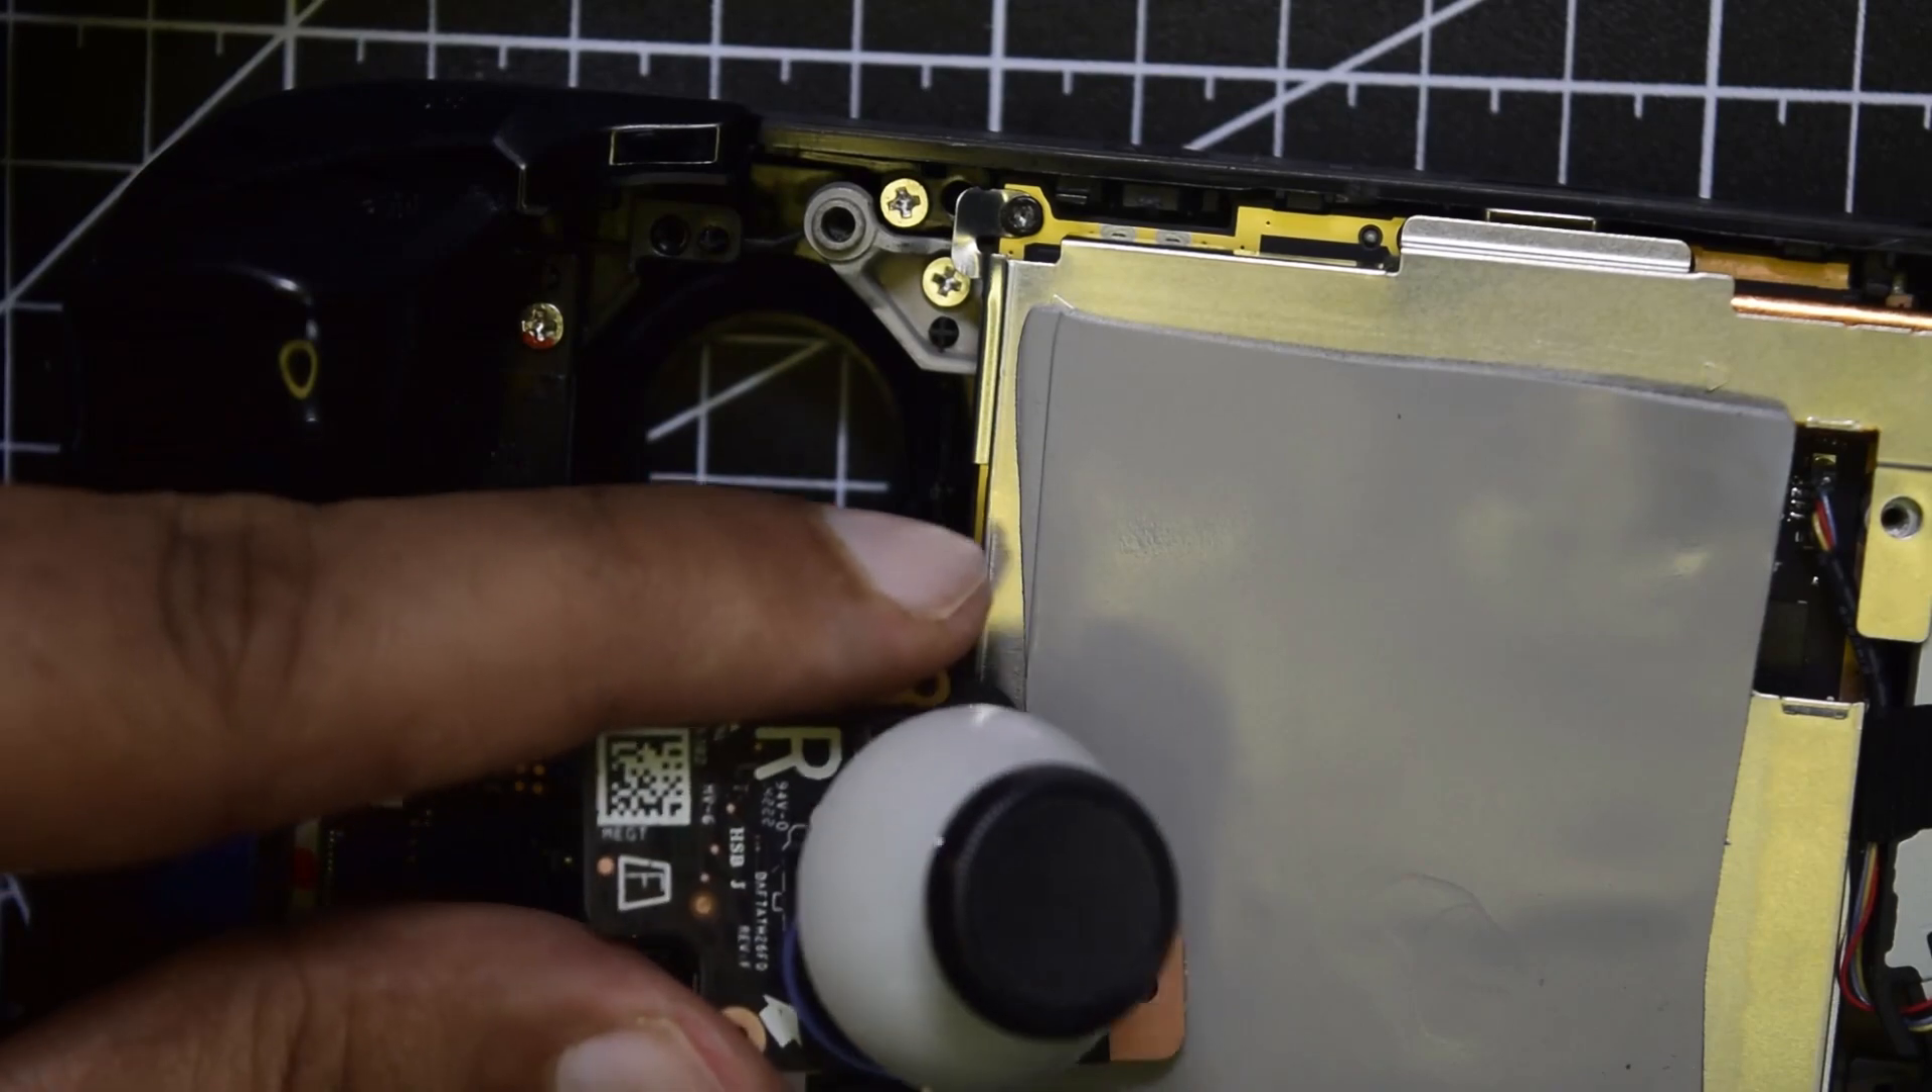So as you can see the right joystick has come out as well.